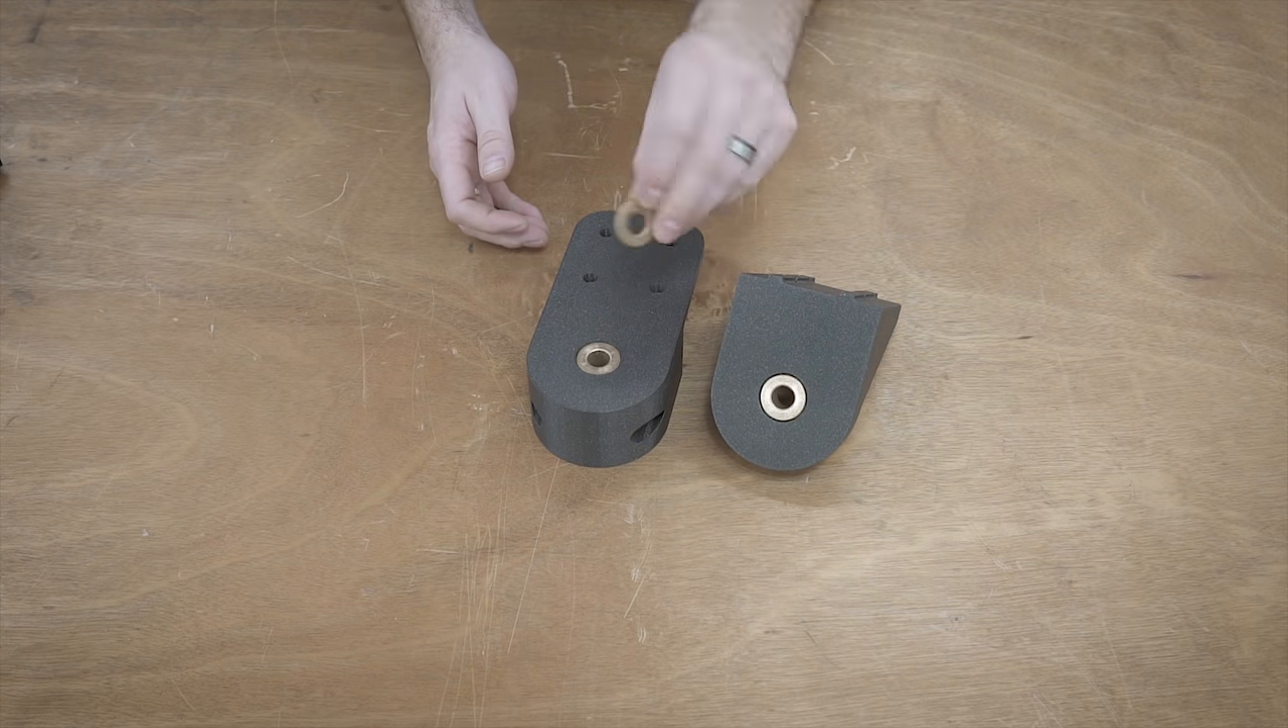But now you can see that we have these oilite bronze bushings that are pressed inside each one of the hinge pieces.